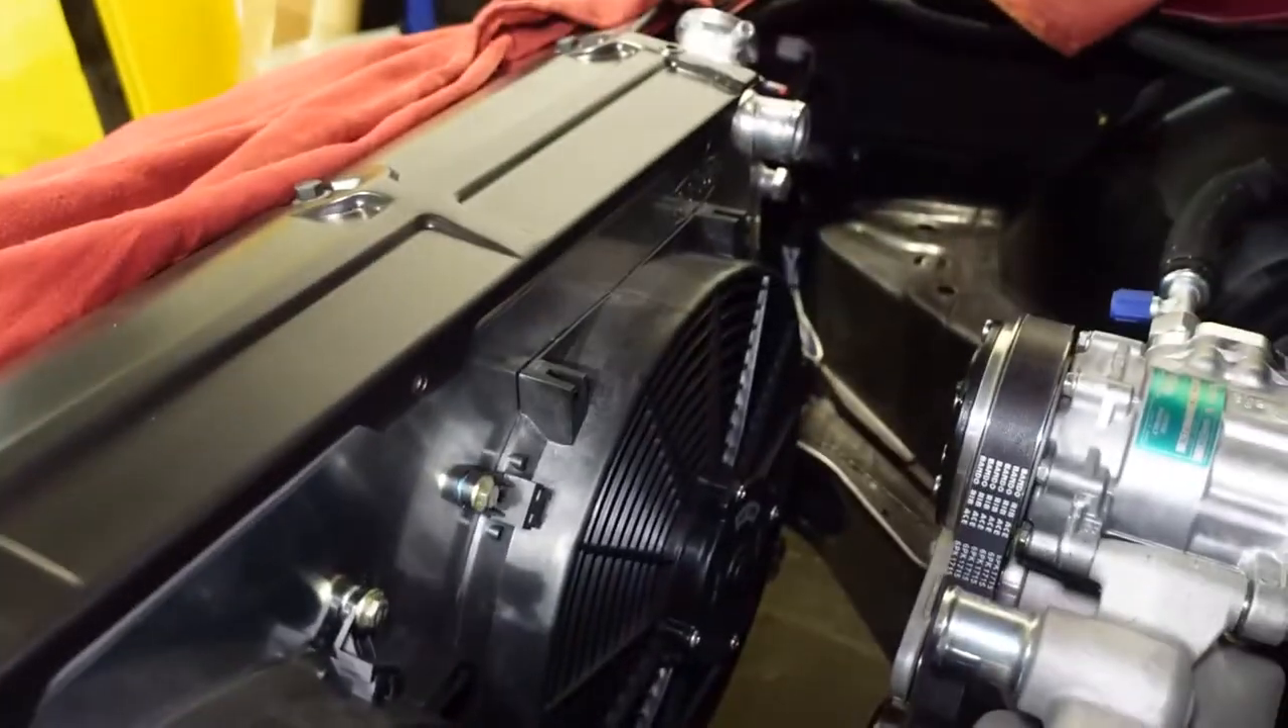So we have our radiator is installed now since that is complete we need to finish with this AC line right here.